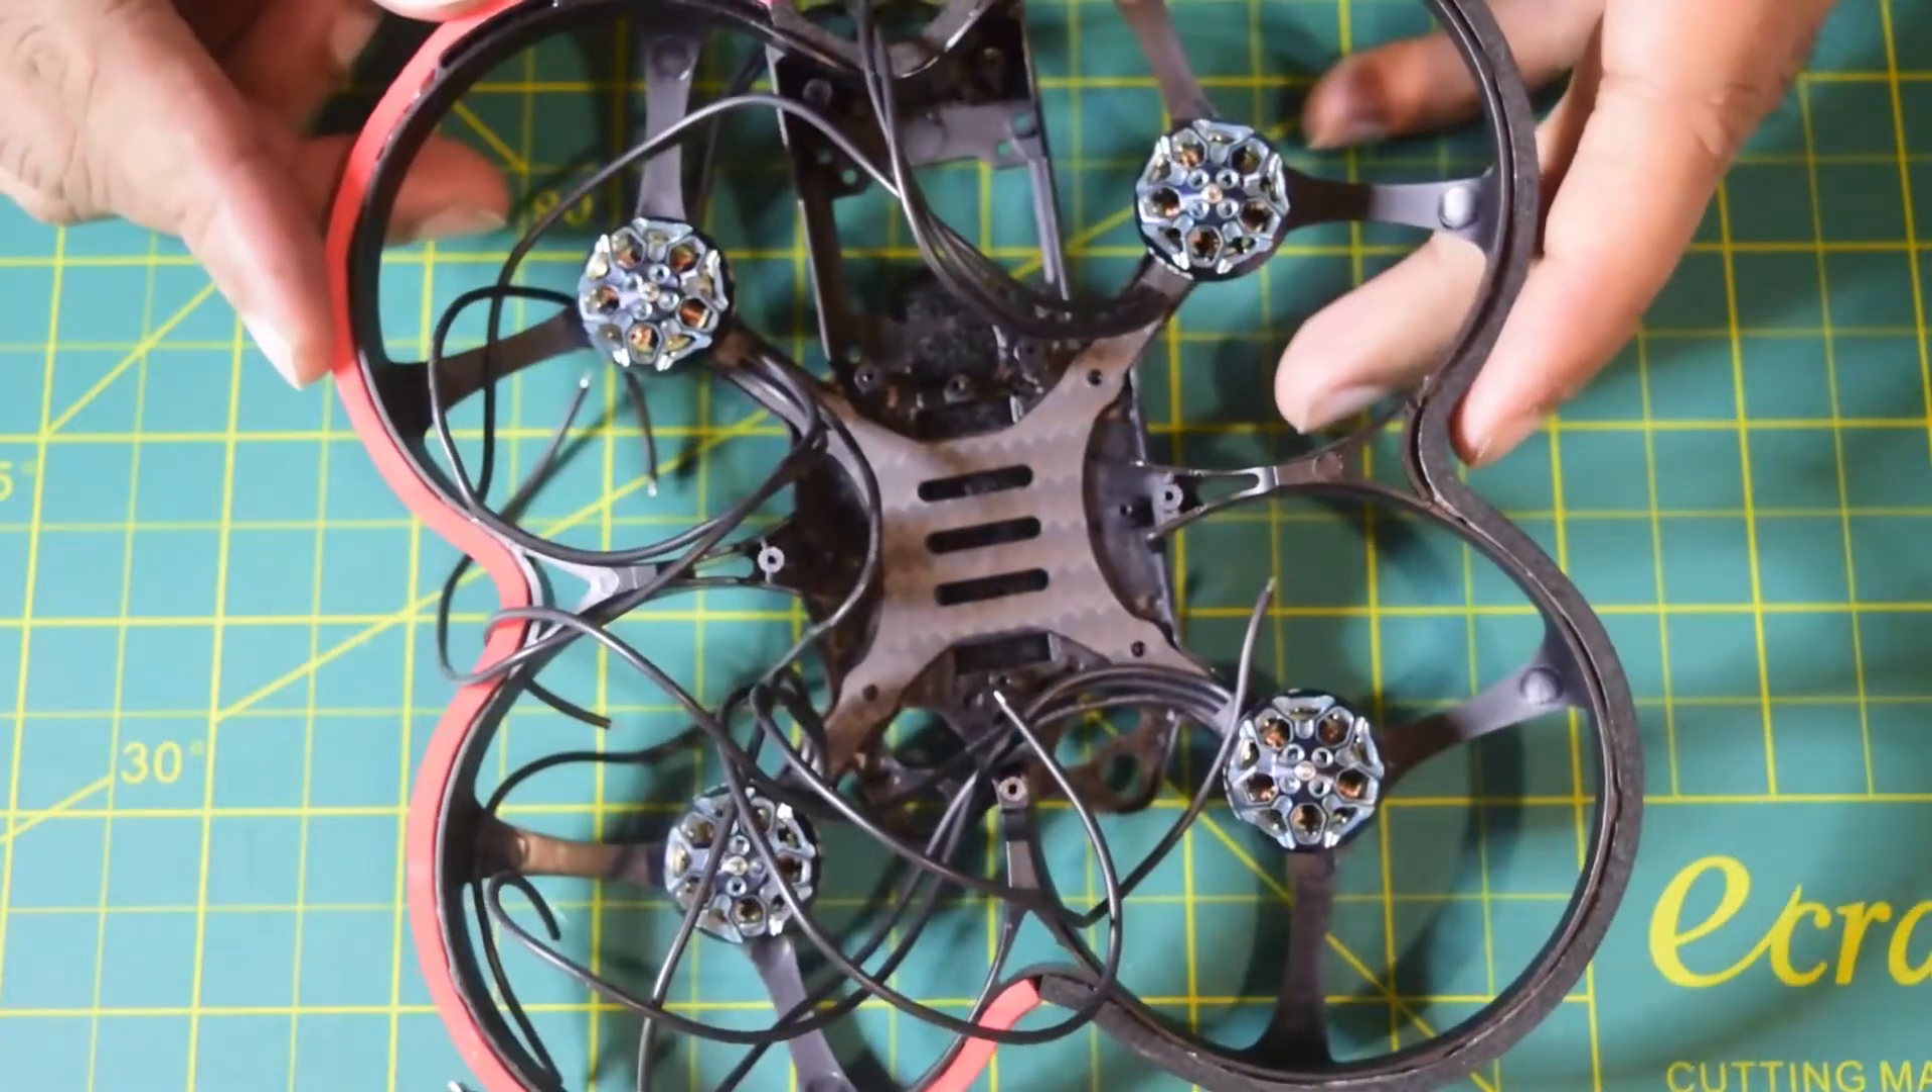As you can see guys i have already installed all the four motor following the same procedure.